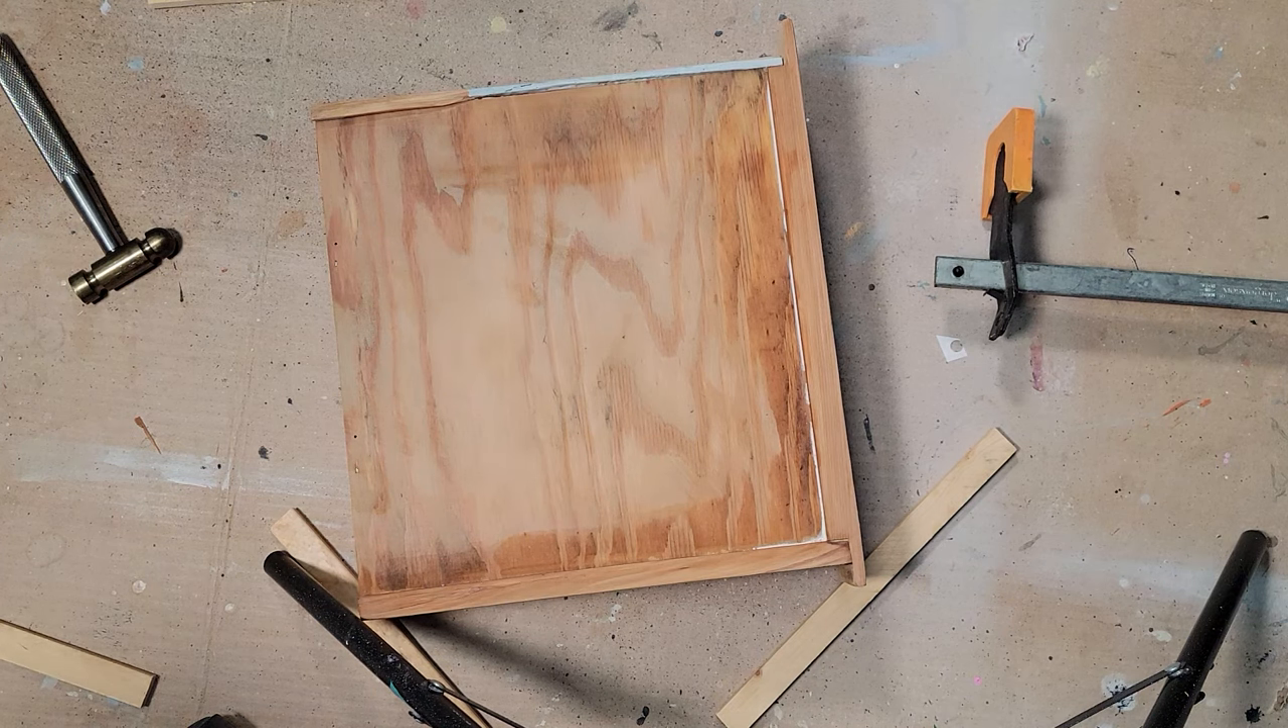So, you can see at that top area that gray, that's that bondo and I need to put a piece of wood on top of there to make that other rail.